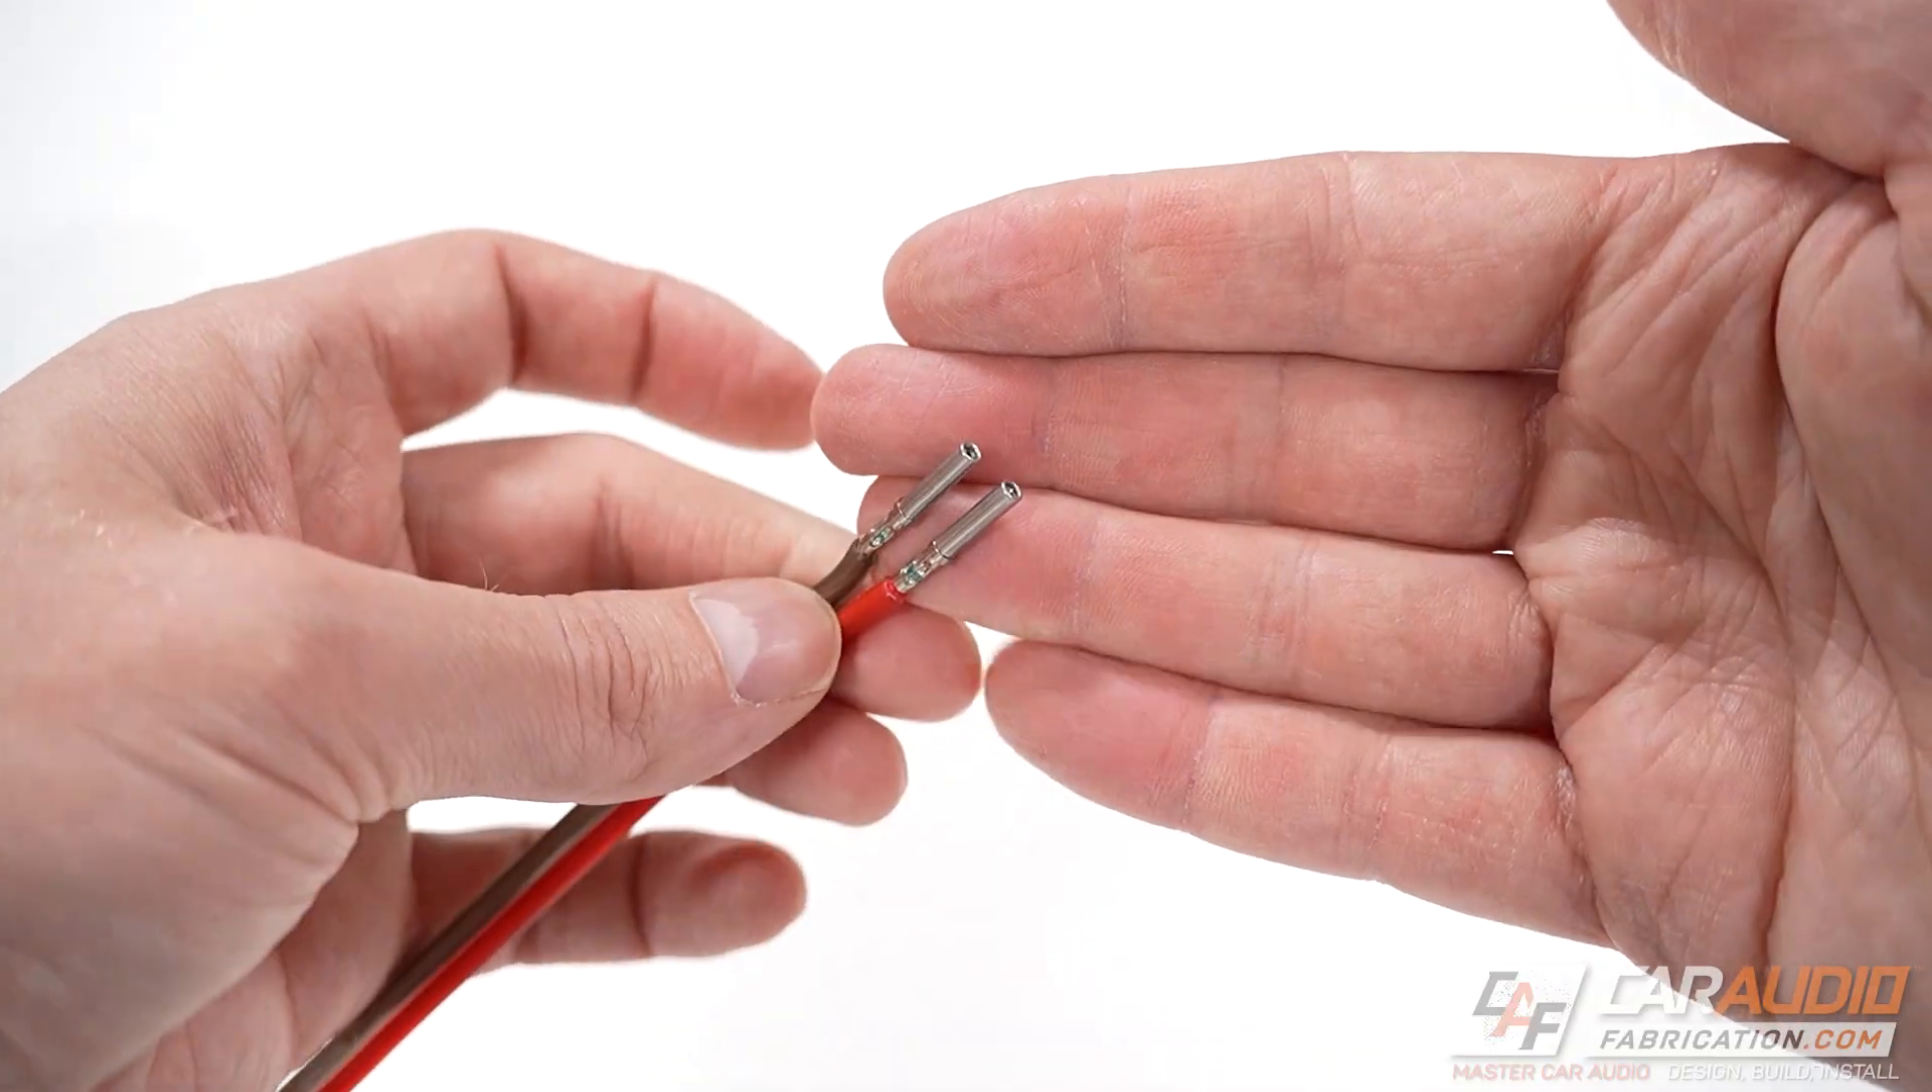Now notice, although we have a positive and a negative connection here, we've crimped the same barrel style to both connections here on this same wire.